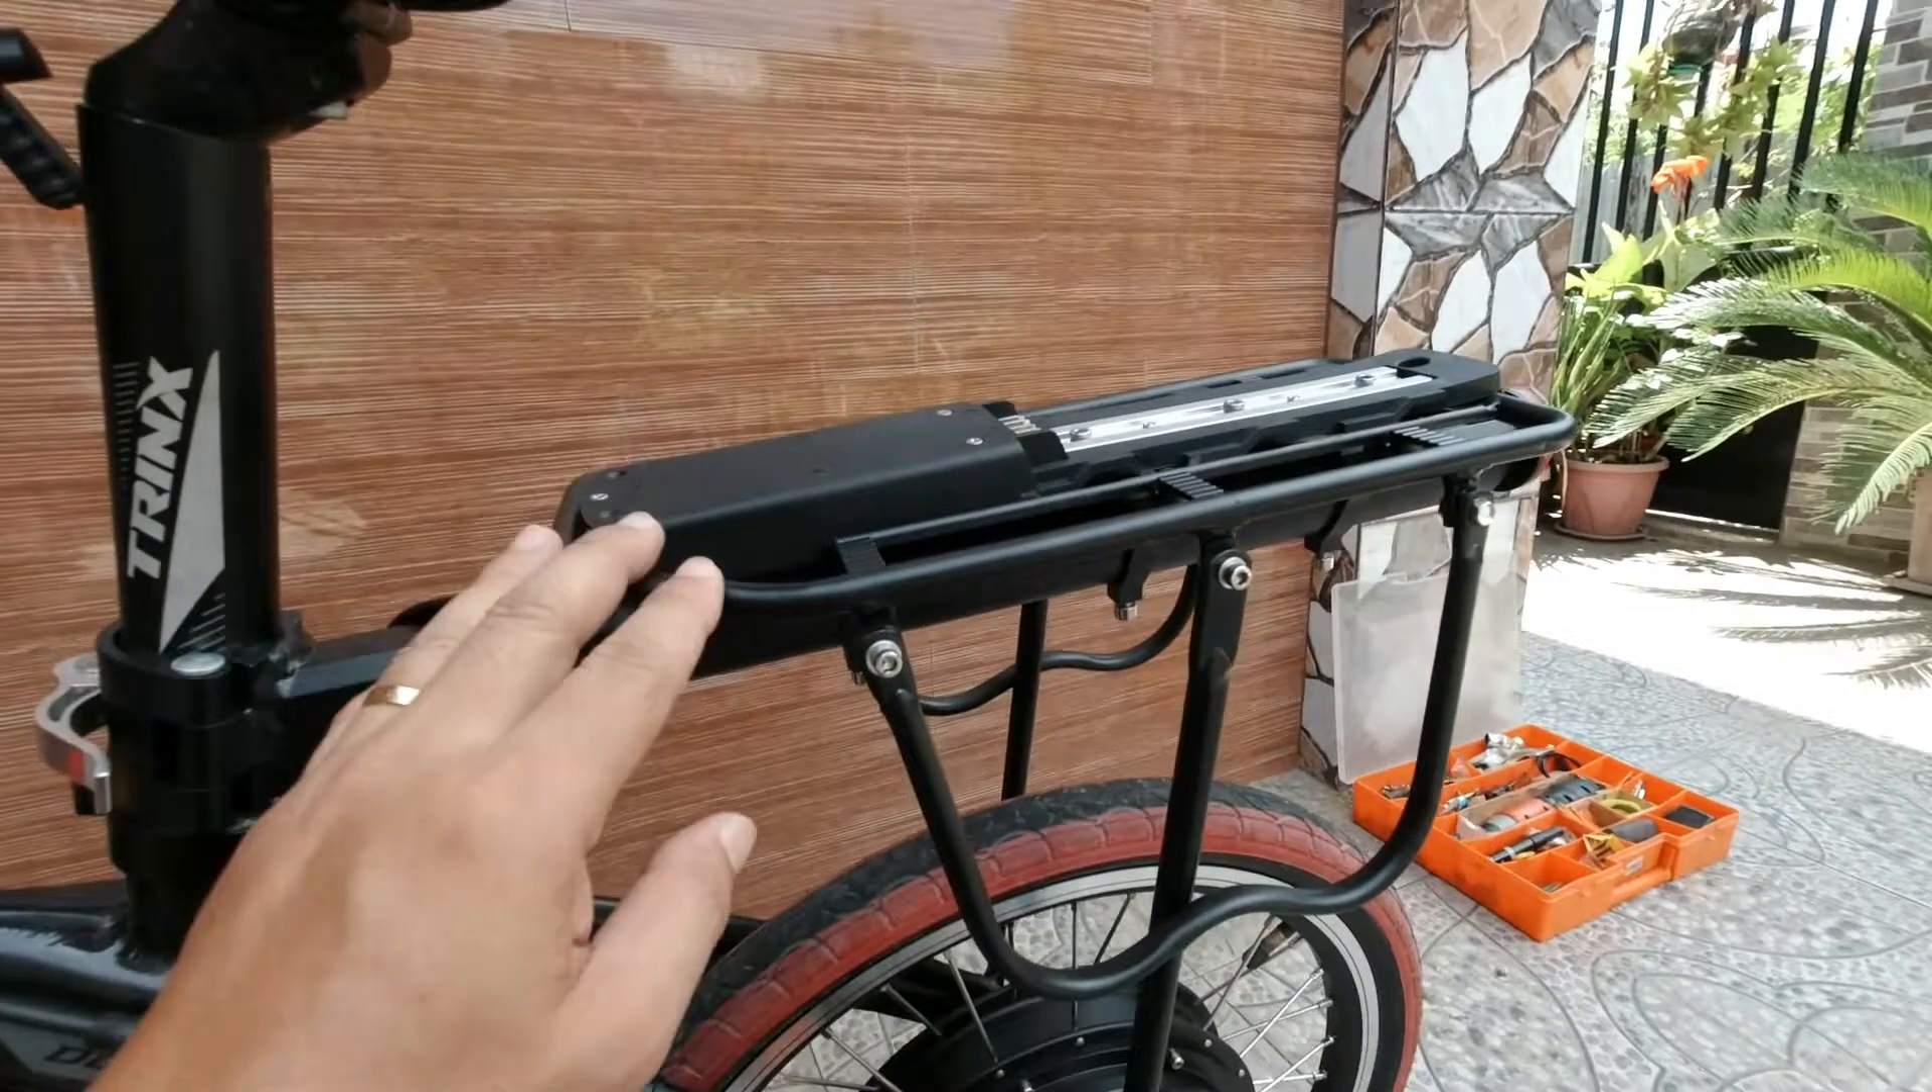We have already connected the battery mount here at the bike carrier.